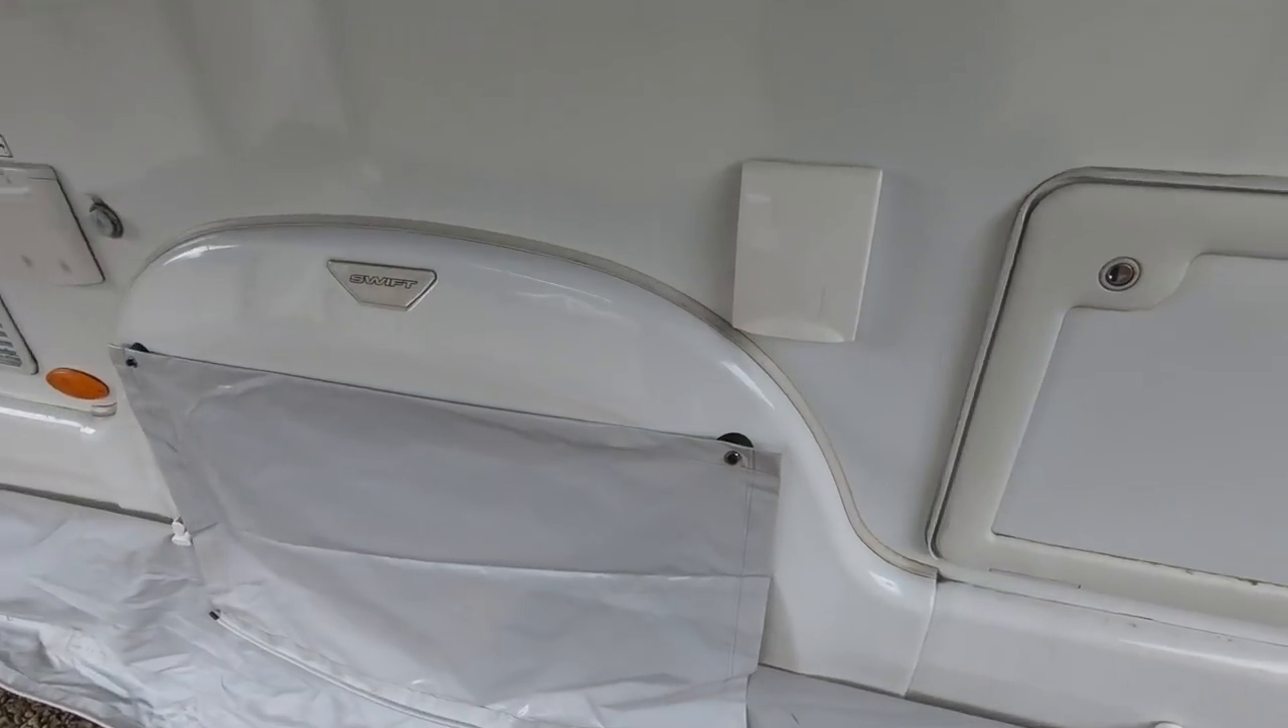So that's the wheel arch cover on.